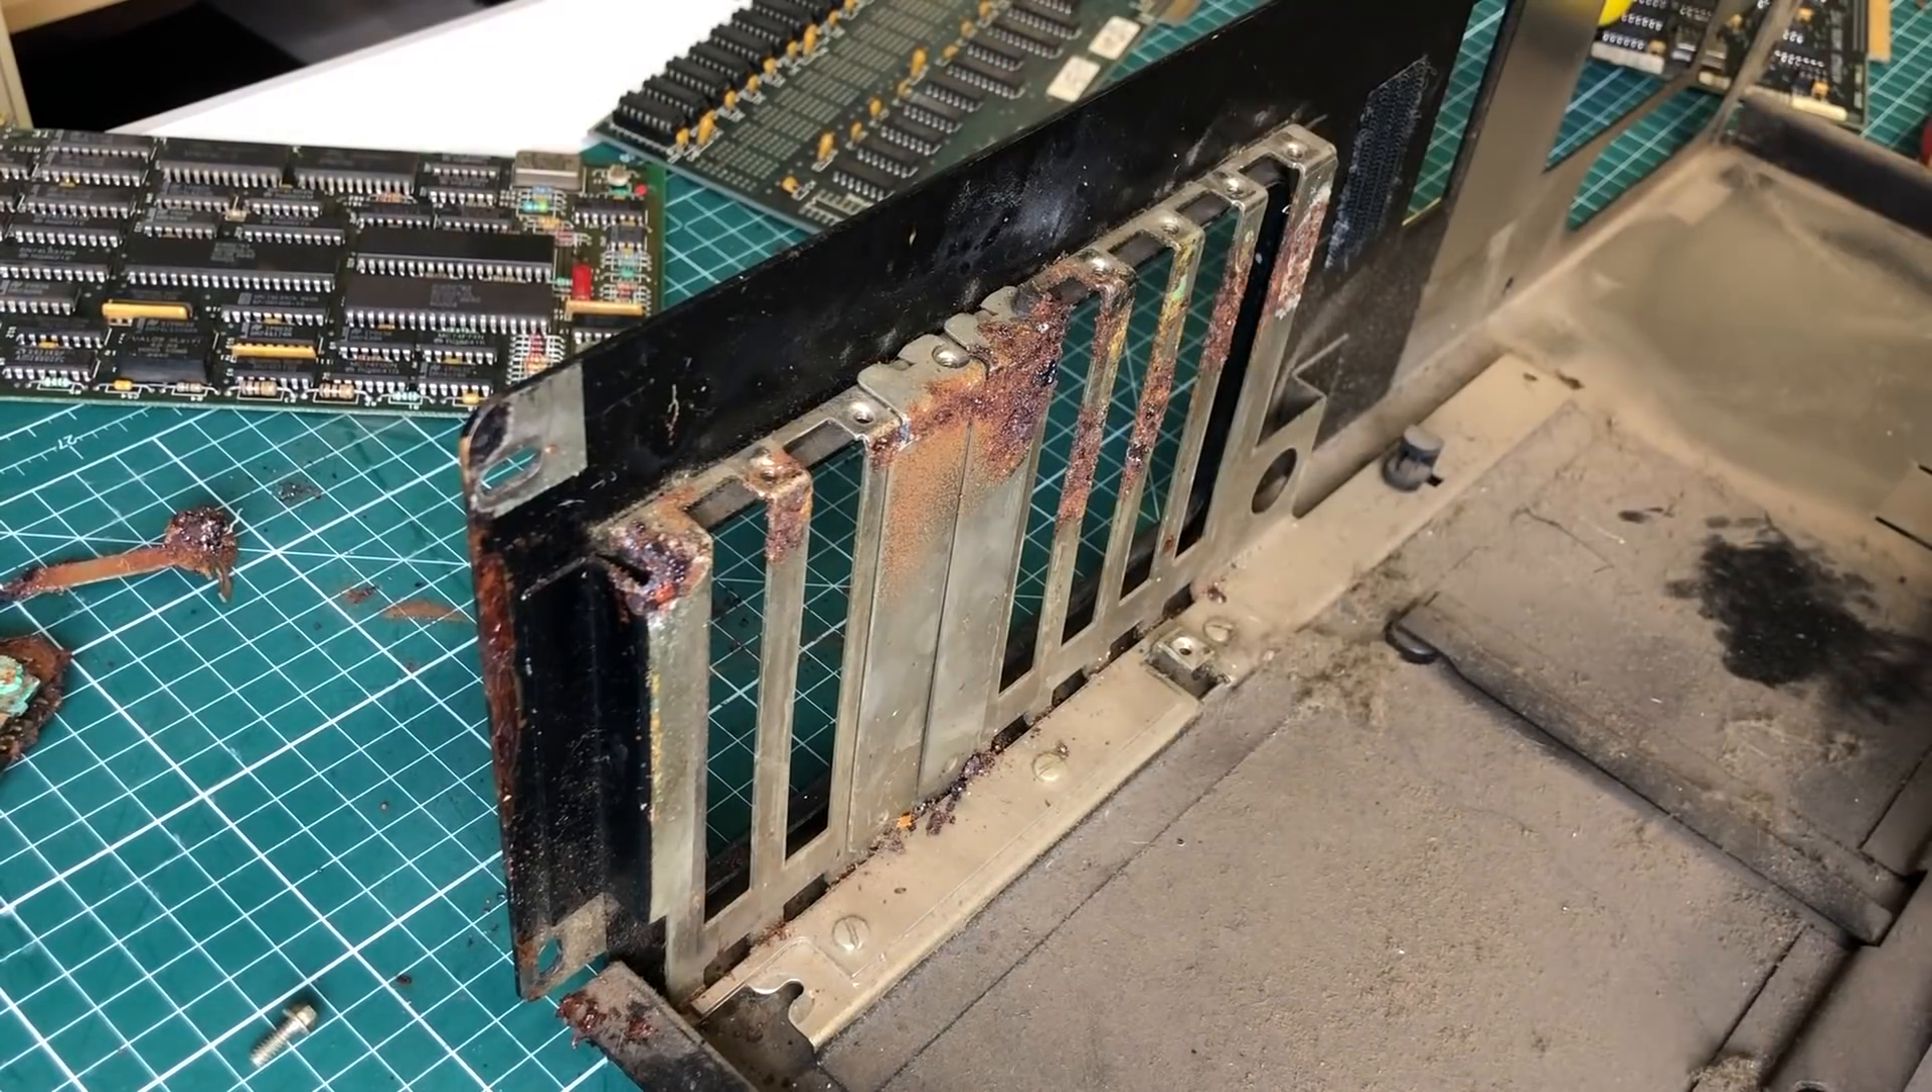There are still some slot covers that we need to remove.